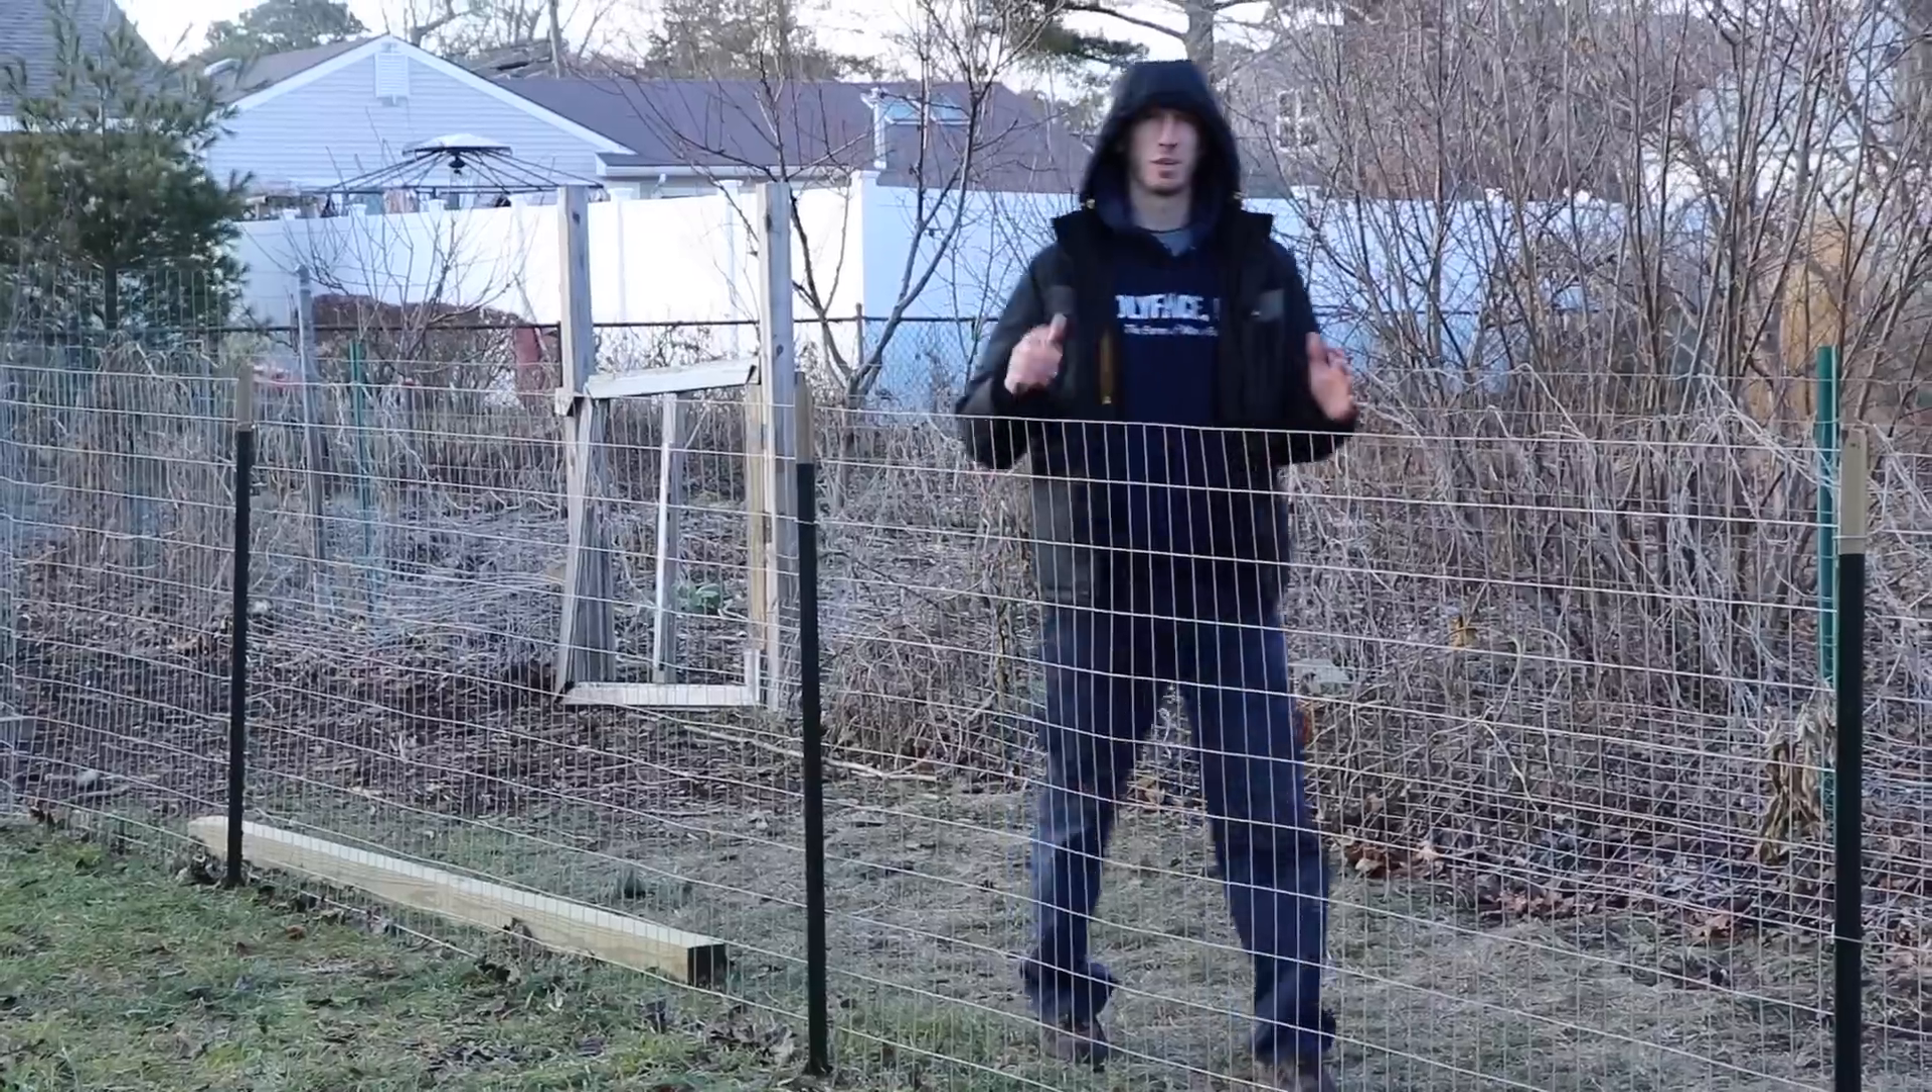It's really getting cold out now that winter's here and I'm happy I got this fence up.